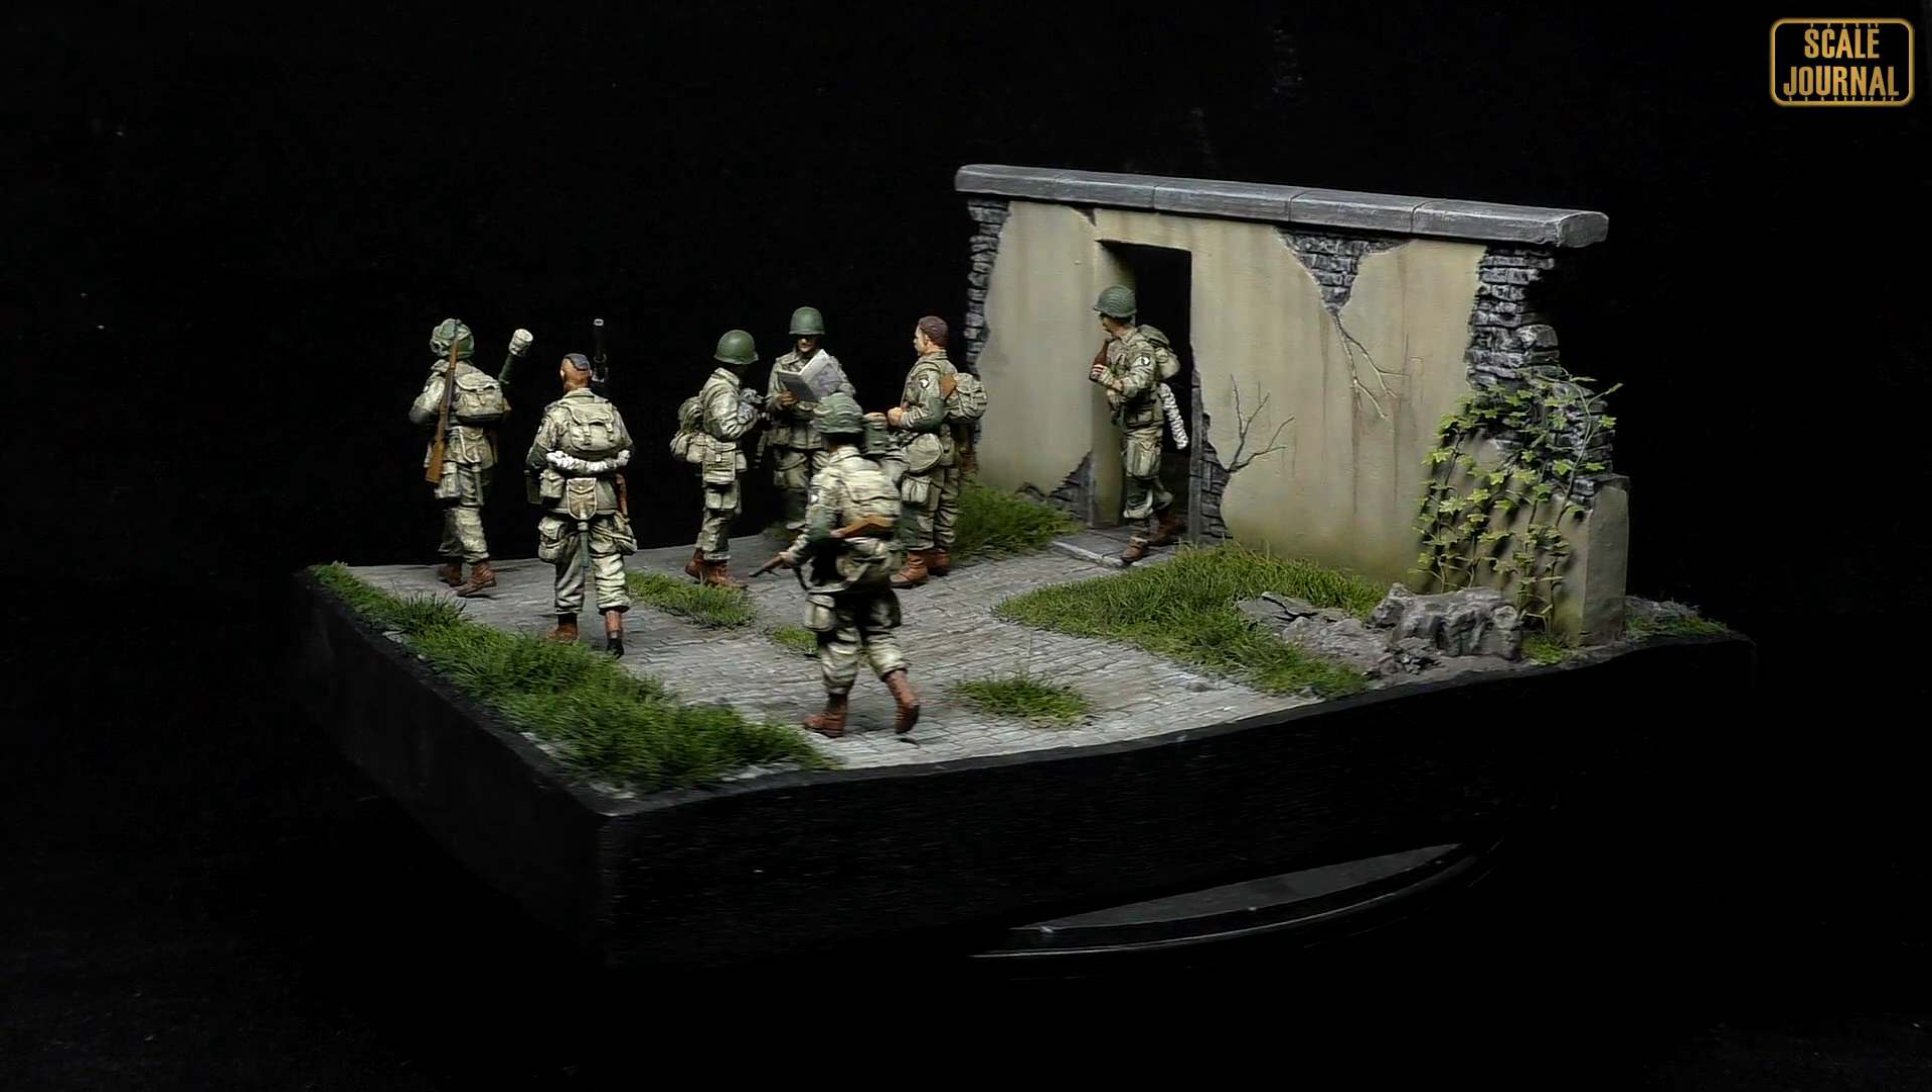Как видите установлены фигурки на своих местах.